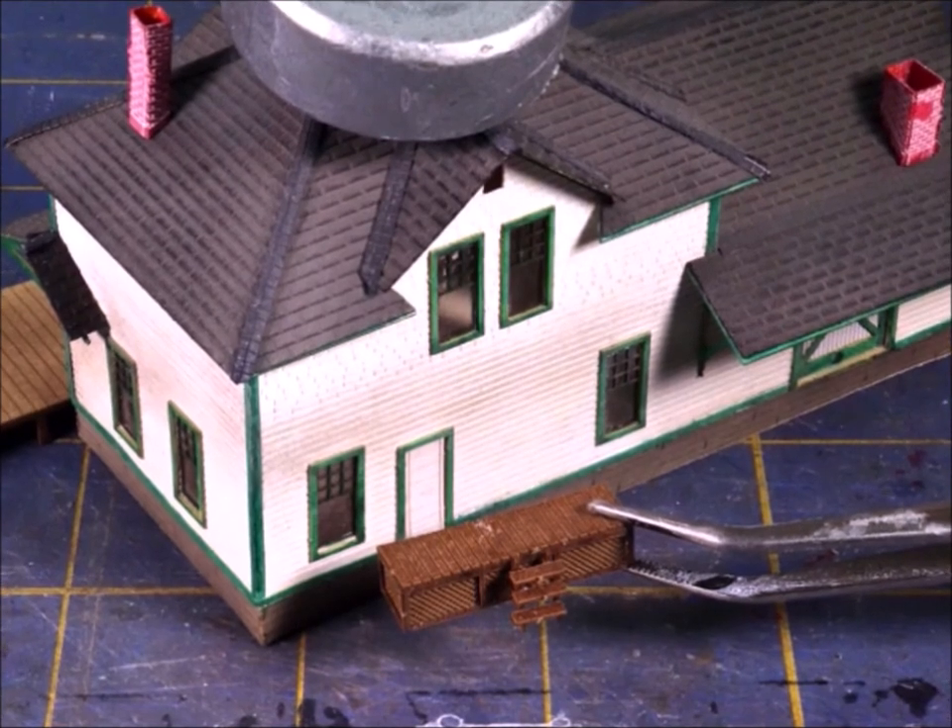Make sure that everything square and oh I almost forgot to put on the back deck the back deck with the little tiny stairs on it you see.